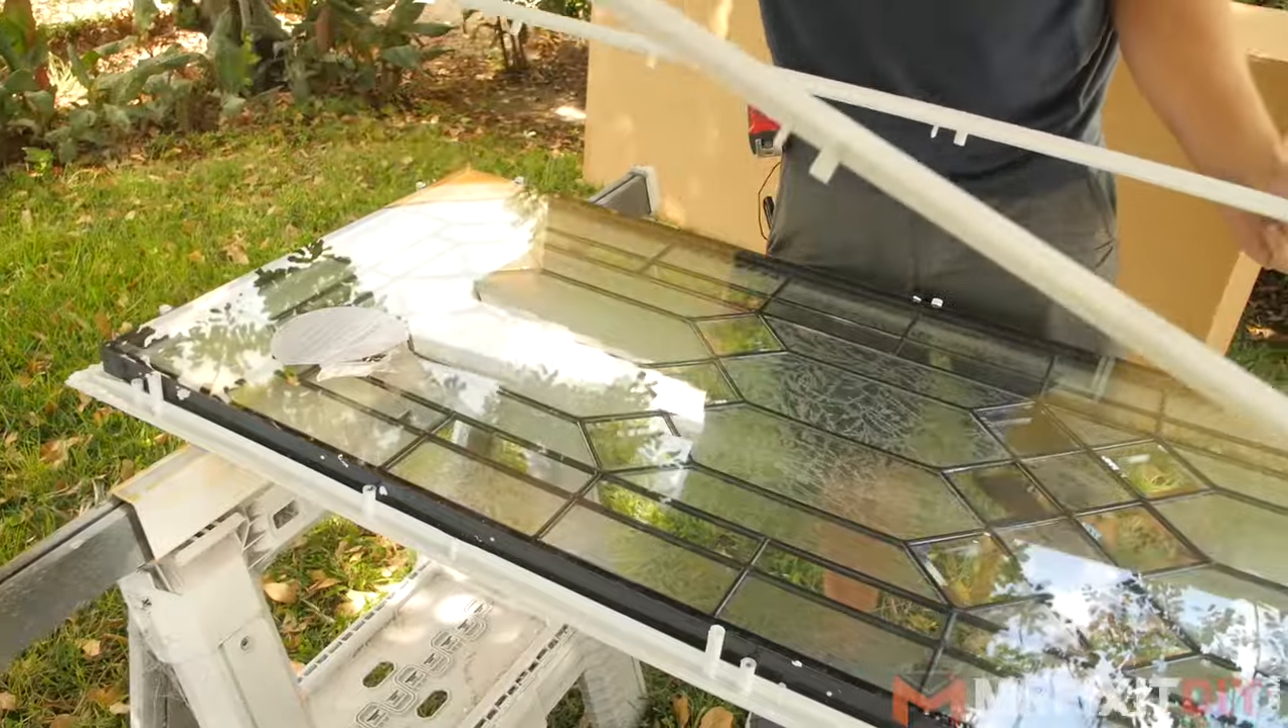Now that I have the frame removed I can measure the insert.